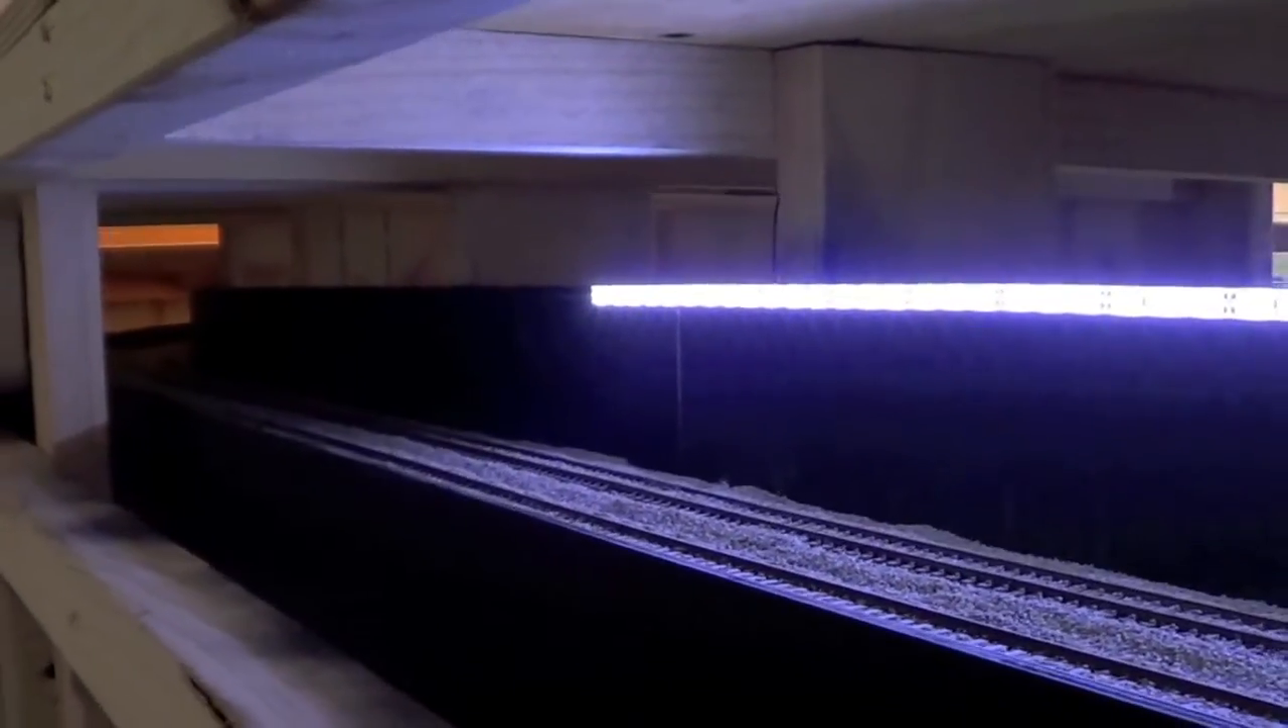So guys, I want to finish all my lights off underneath the top. So I've brought another one of these LED ribbons, which as you can see, that's where it stops.